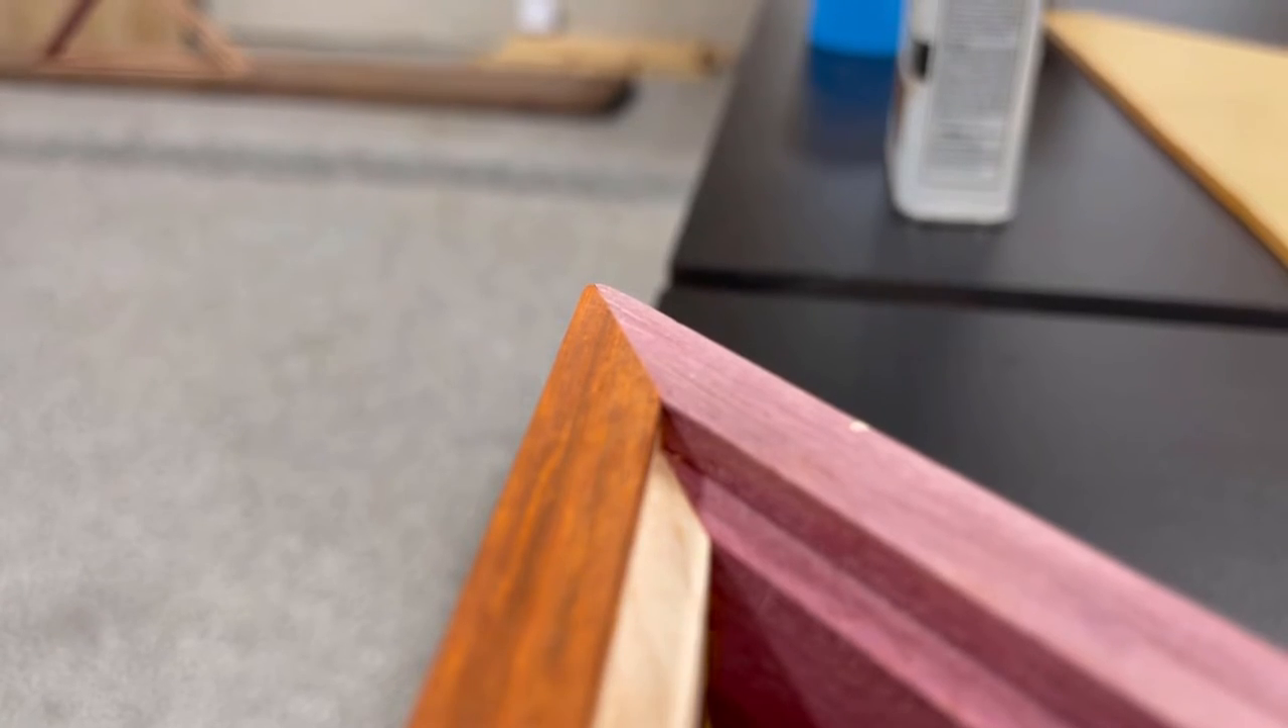These steep angles are pretty unforgiving in terms of leaving a gap, but as you can see, the corners turned out pretty well.